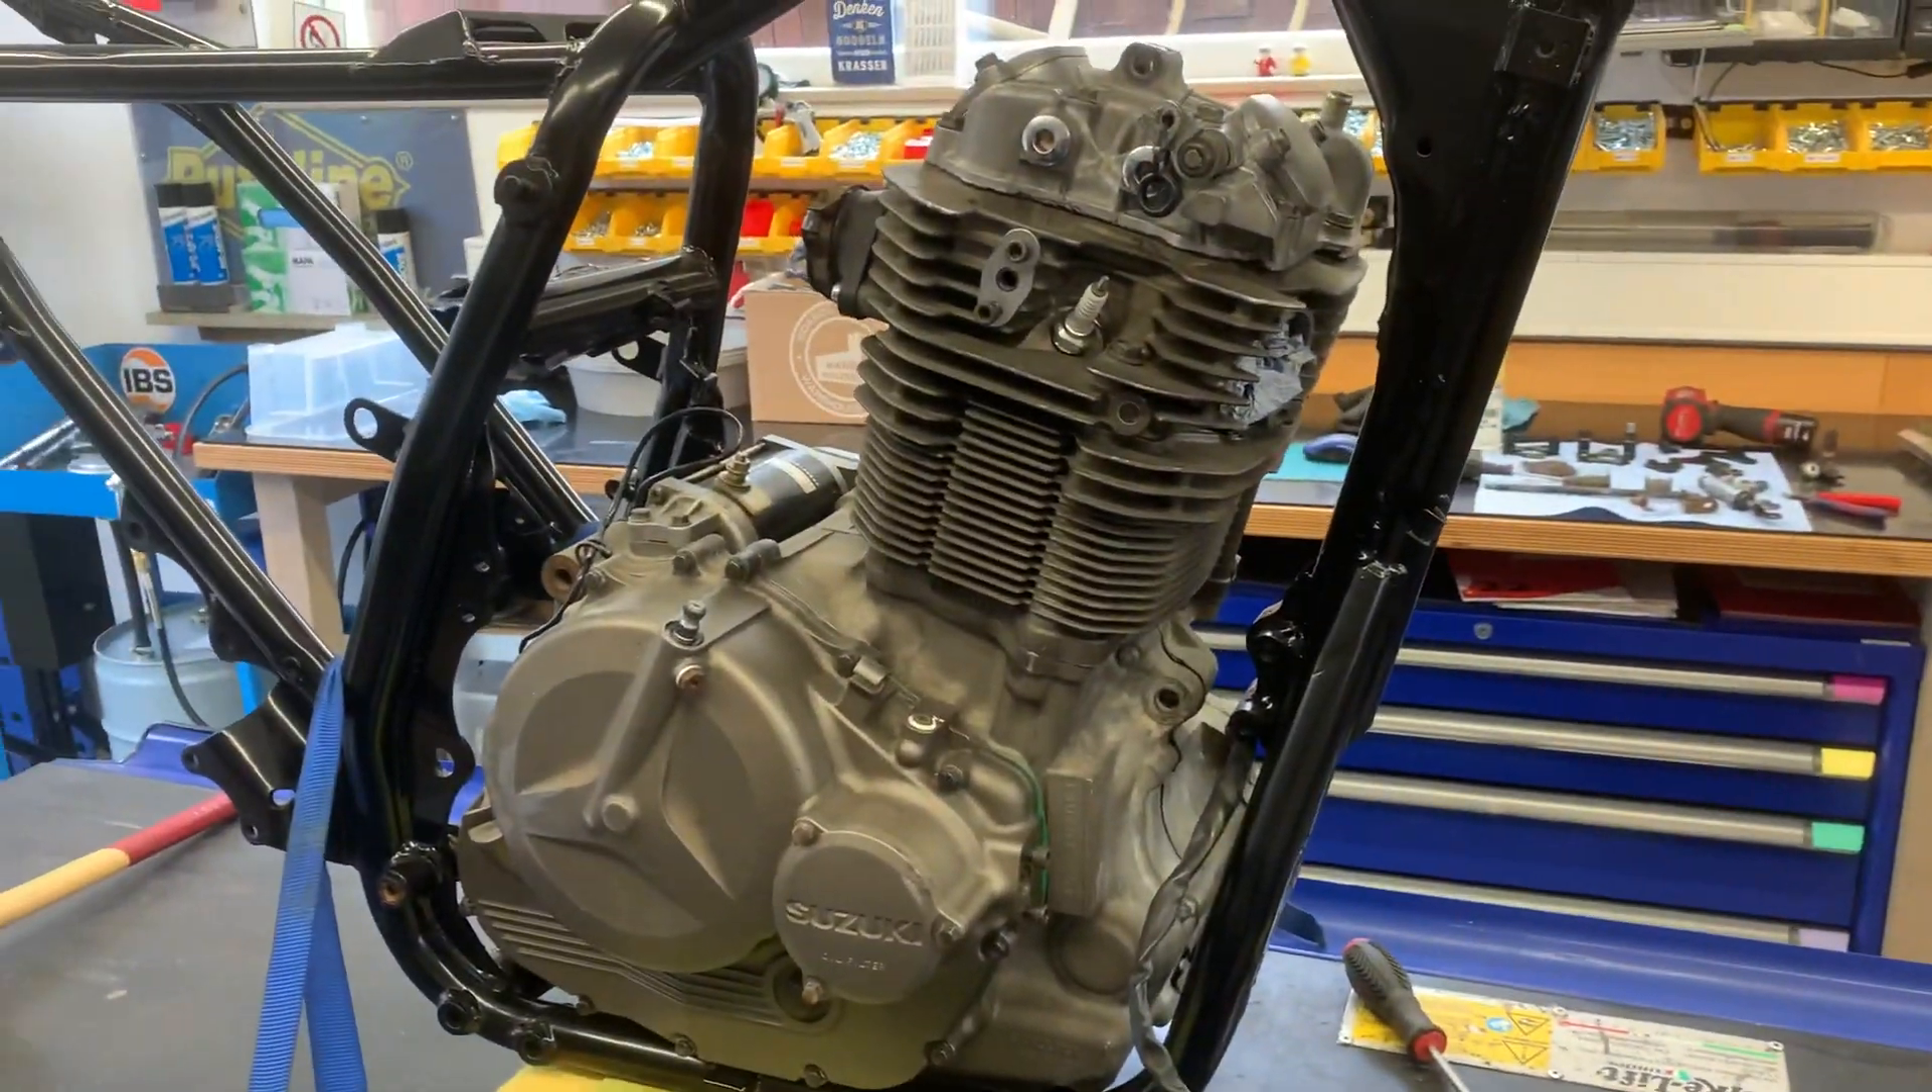Motor und rahmen sind schon mal verheiratet das ist gut.